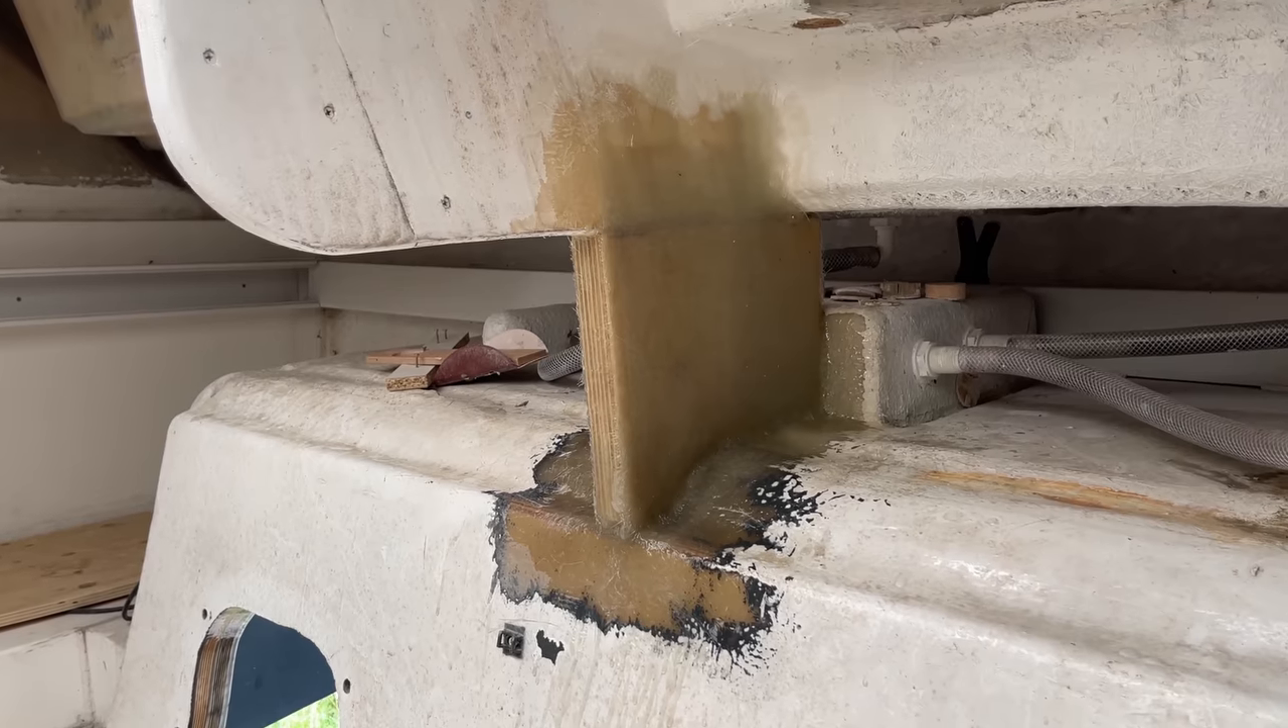So our transom brace is all now glassed in.